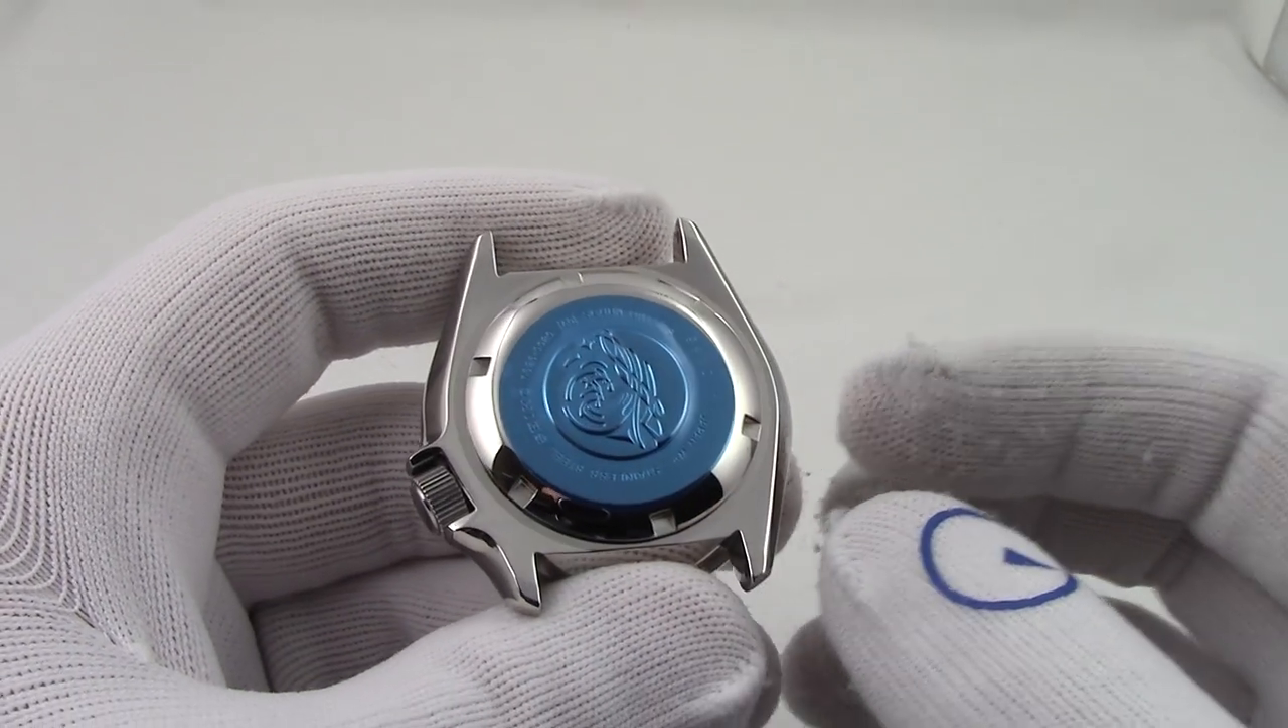So once the strap is off, we are left with just the watch.